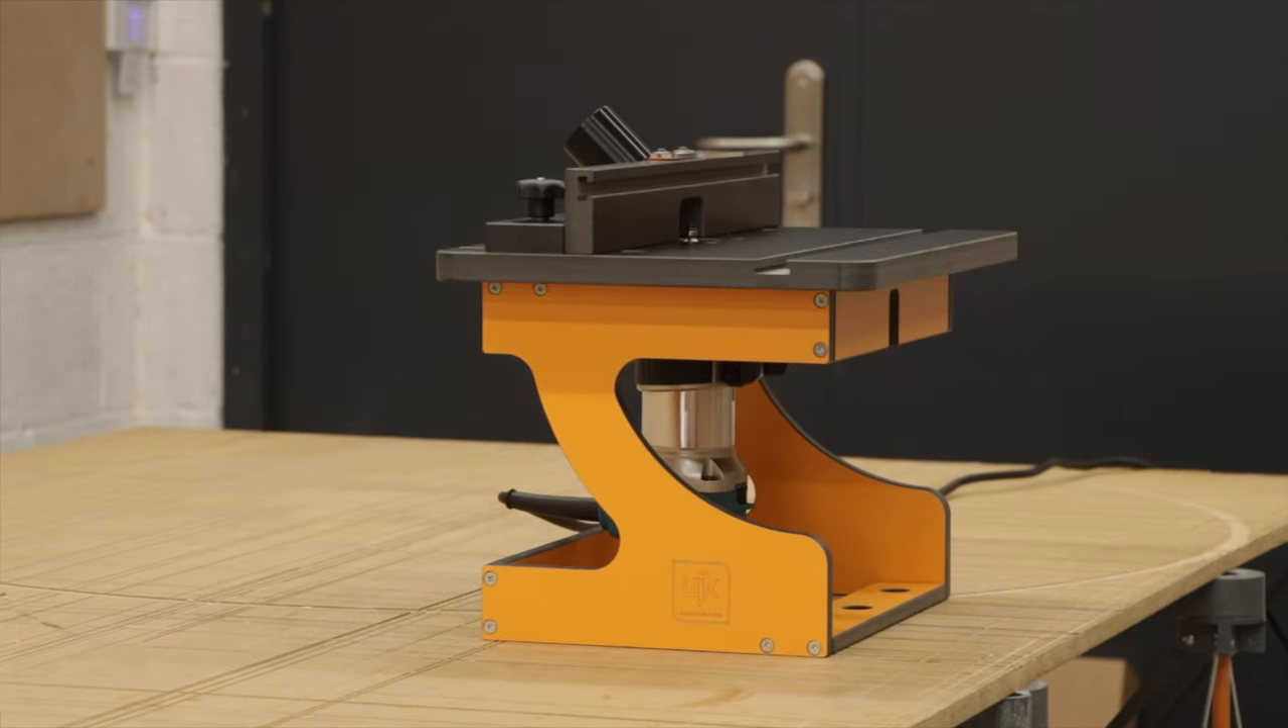So the router table is fully assembled and I think it's only right now to give it a test.